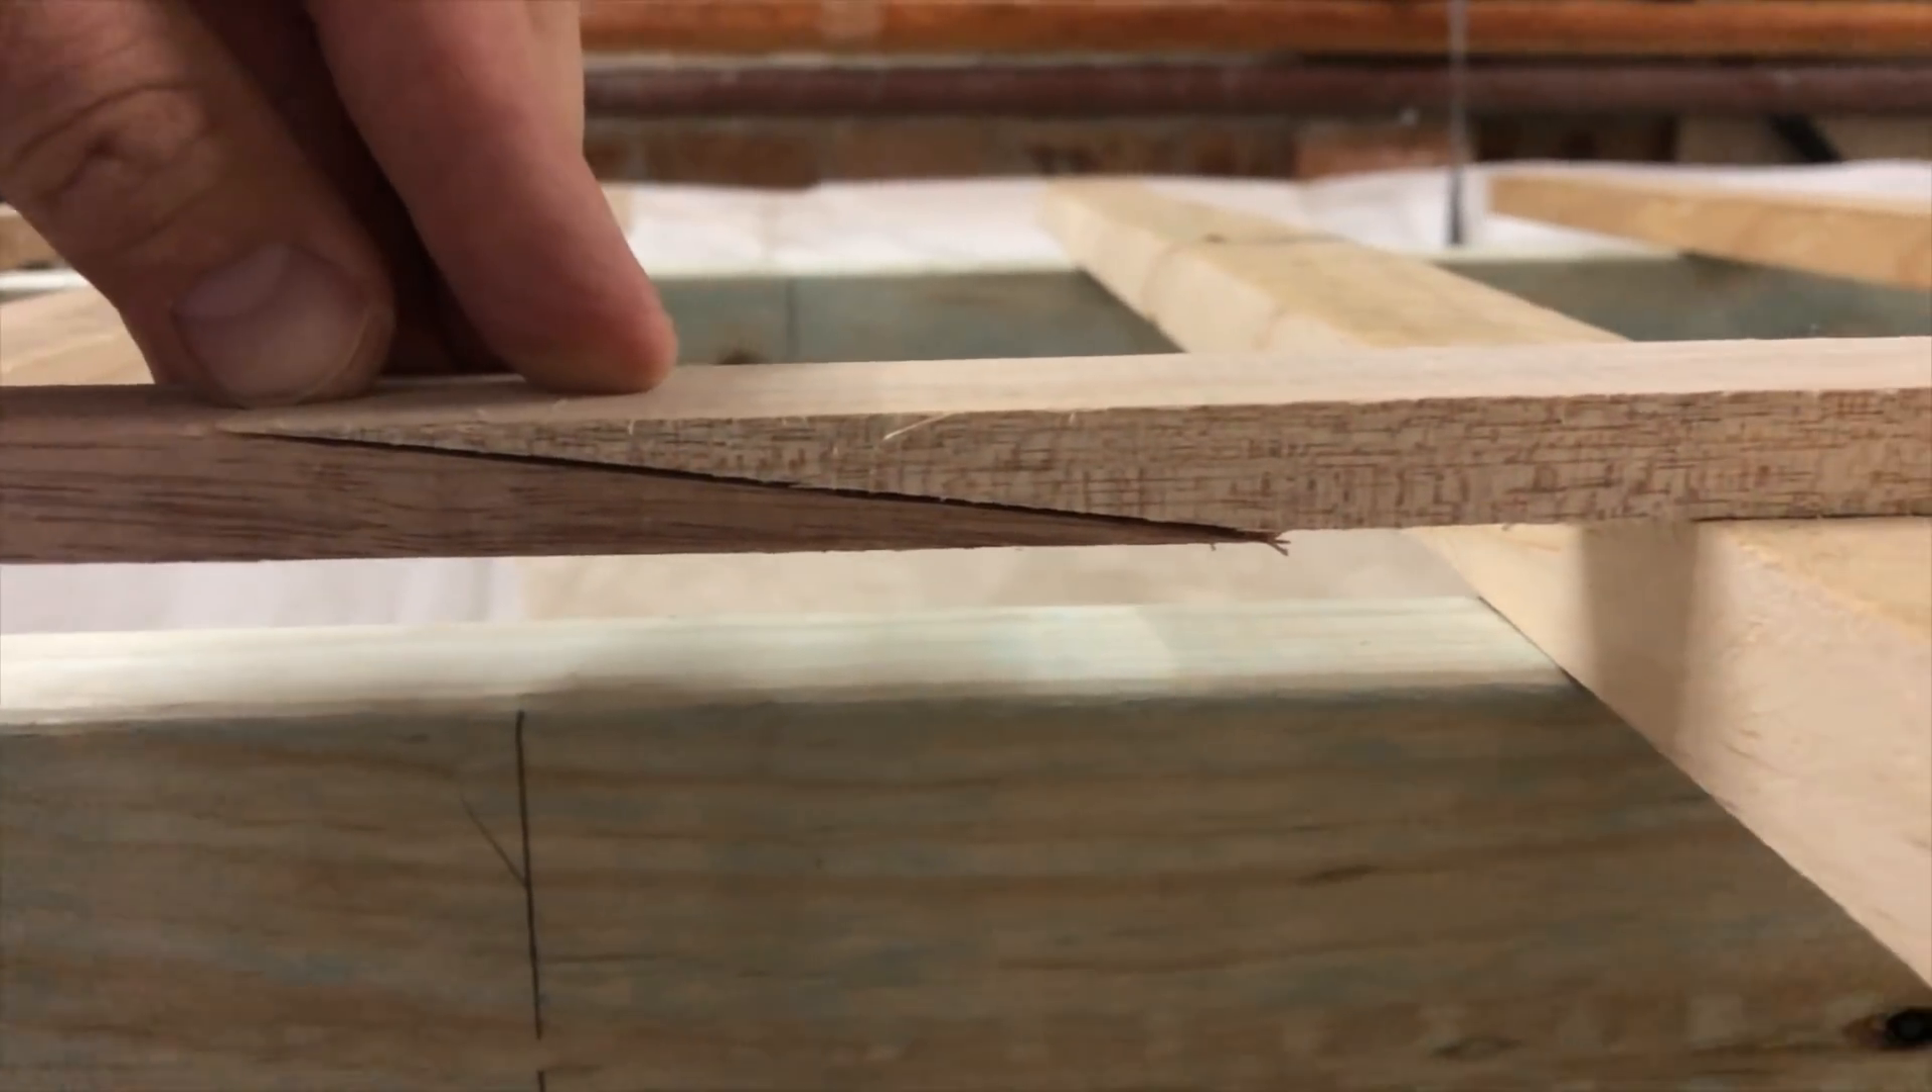I then unclamped the two deck cleats, lined them up on the workbench and from what I could see it was a really good join.